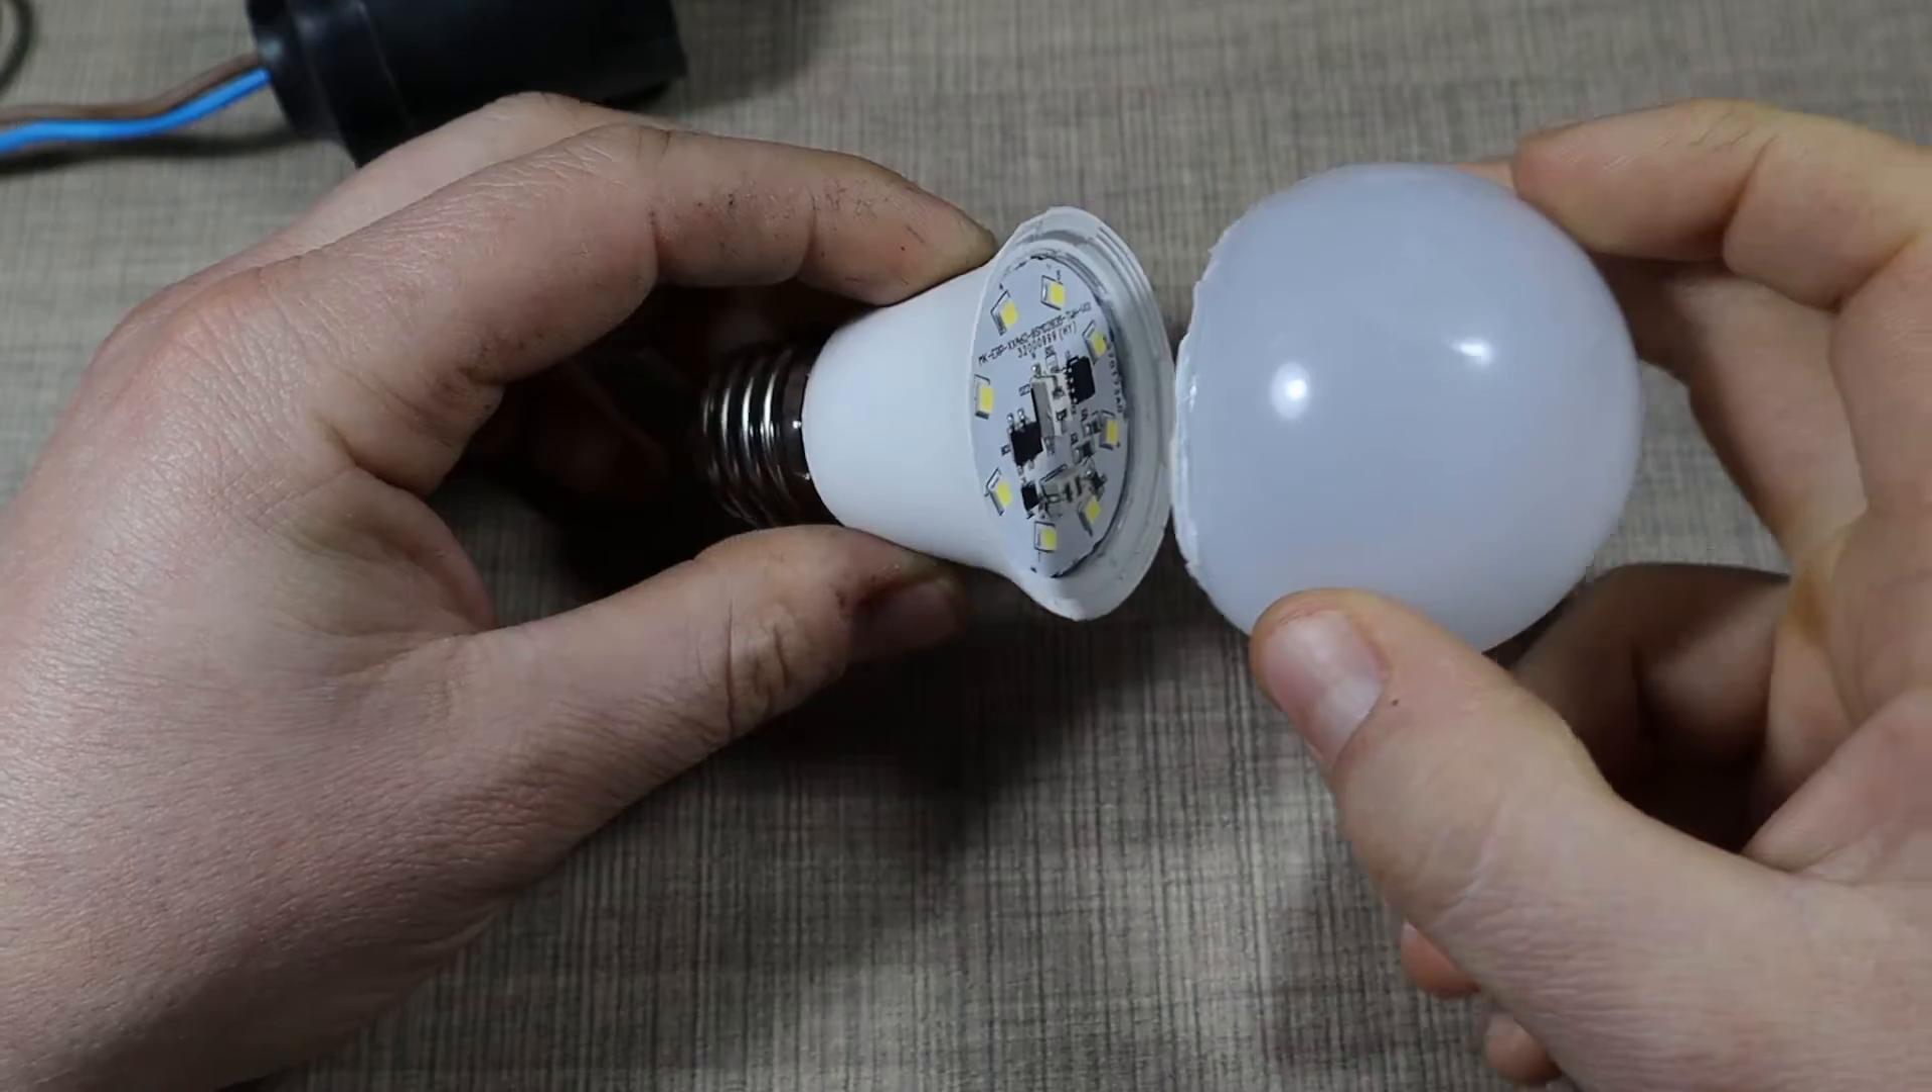And here is the bulb taken apart.